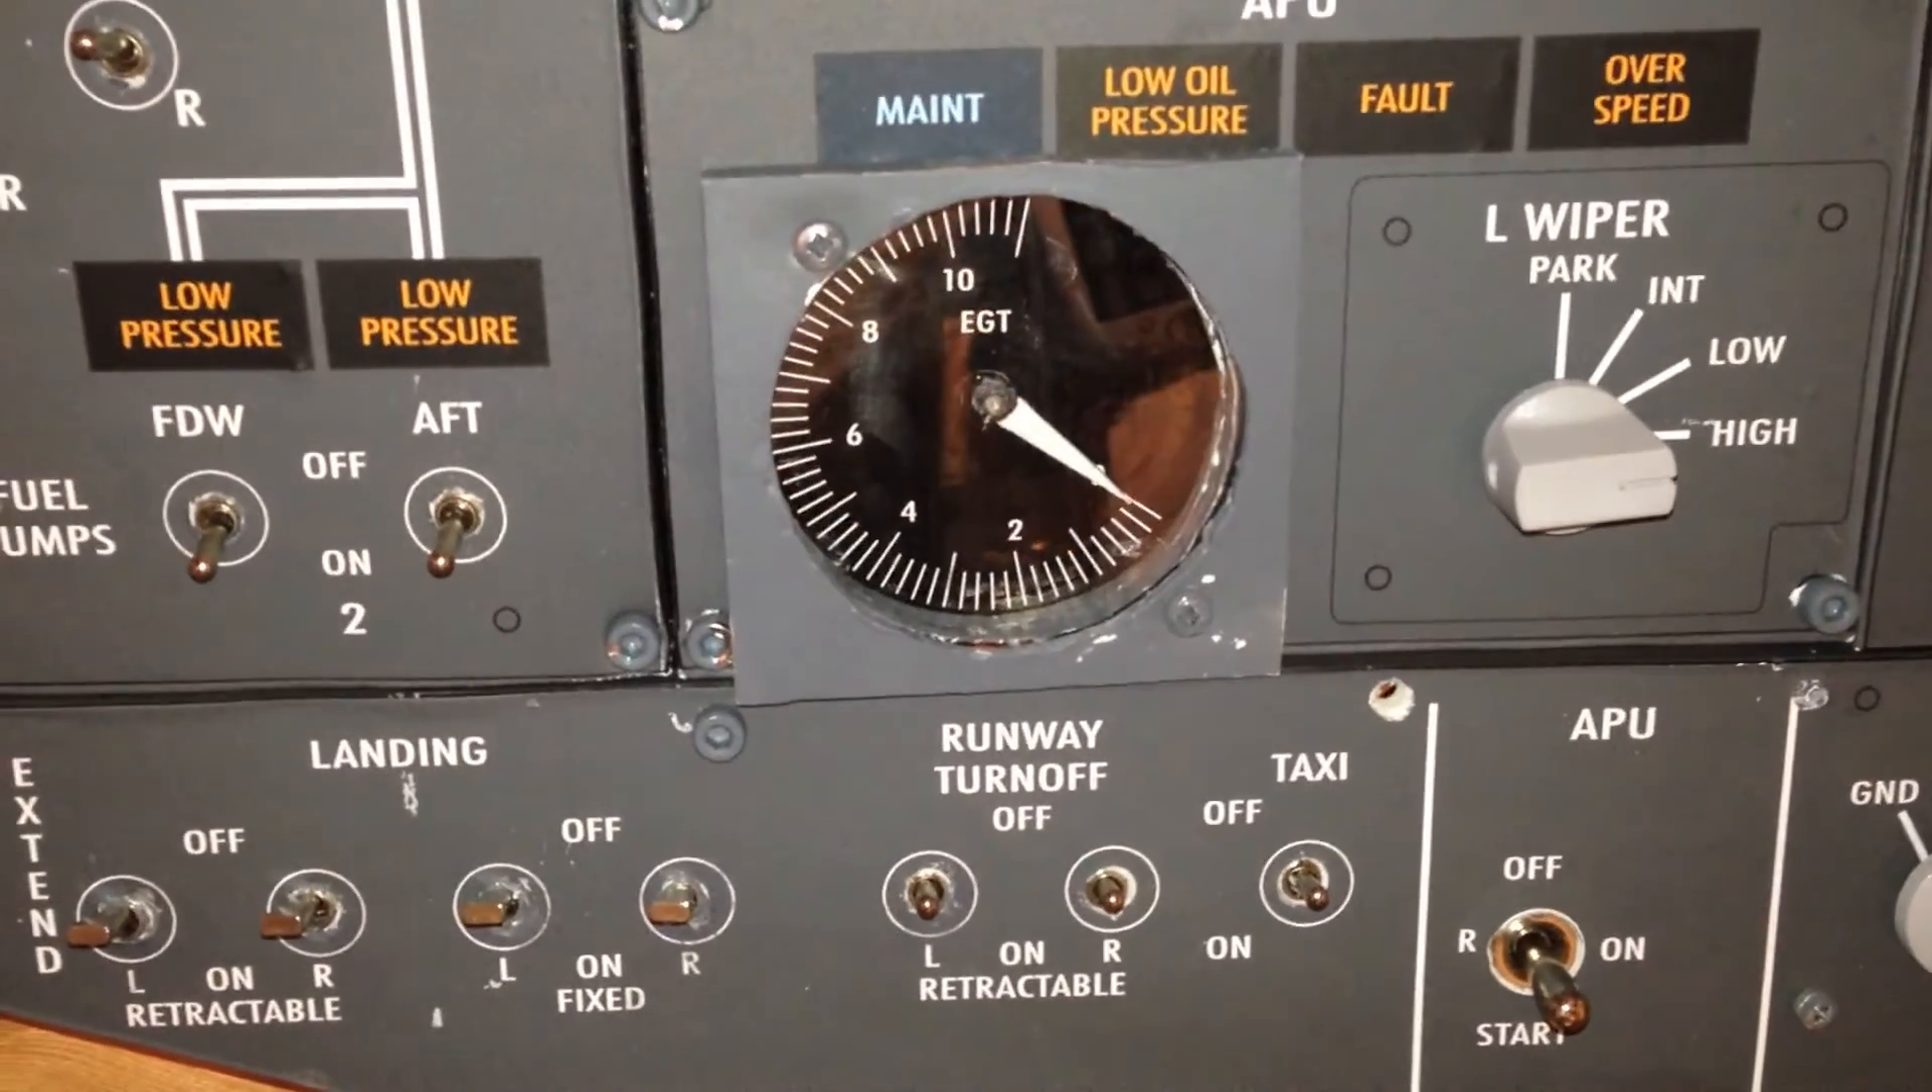And so now the gauge is installed, time to test it.